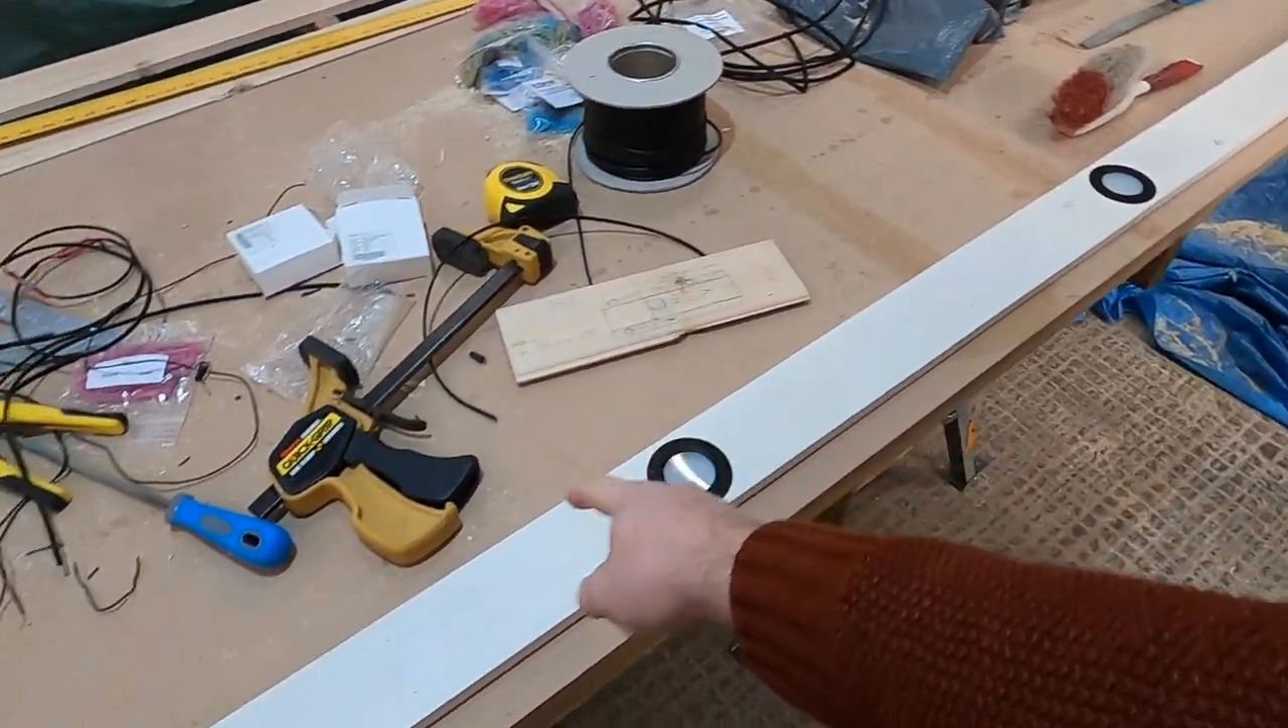We got this one strip with the puck lights in built yesterday which we're really happy with.